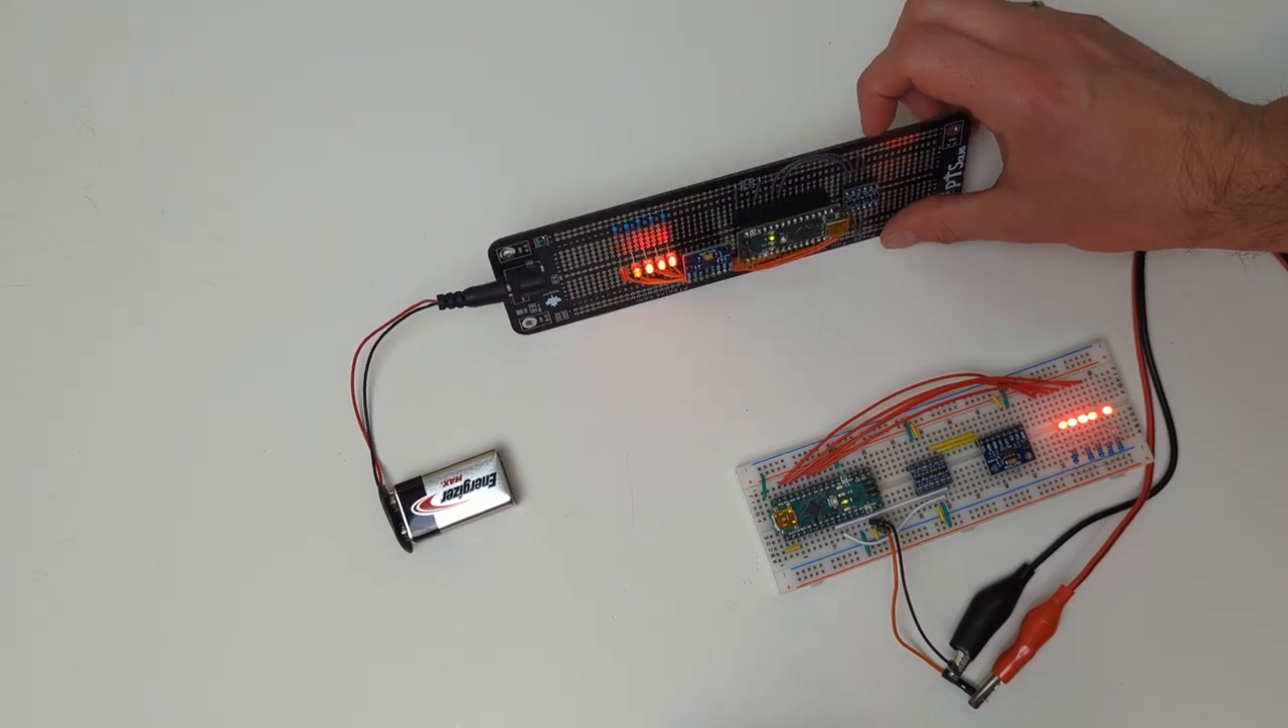We transferred successfully the circuit from the breadboard over to the prototyping board.